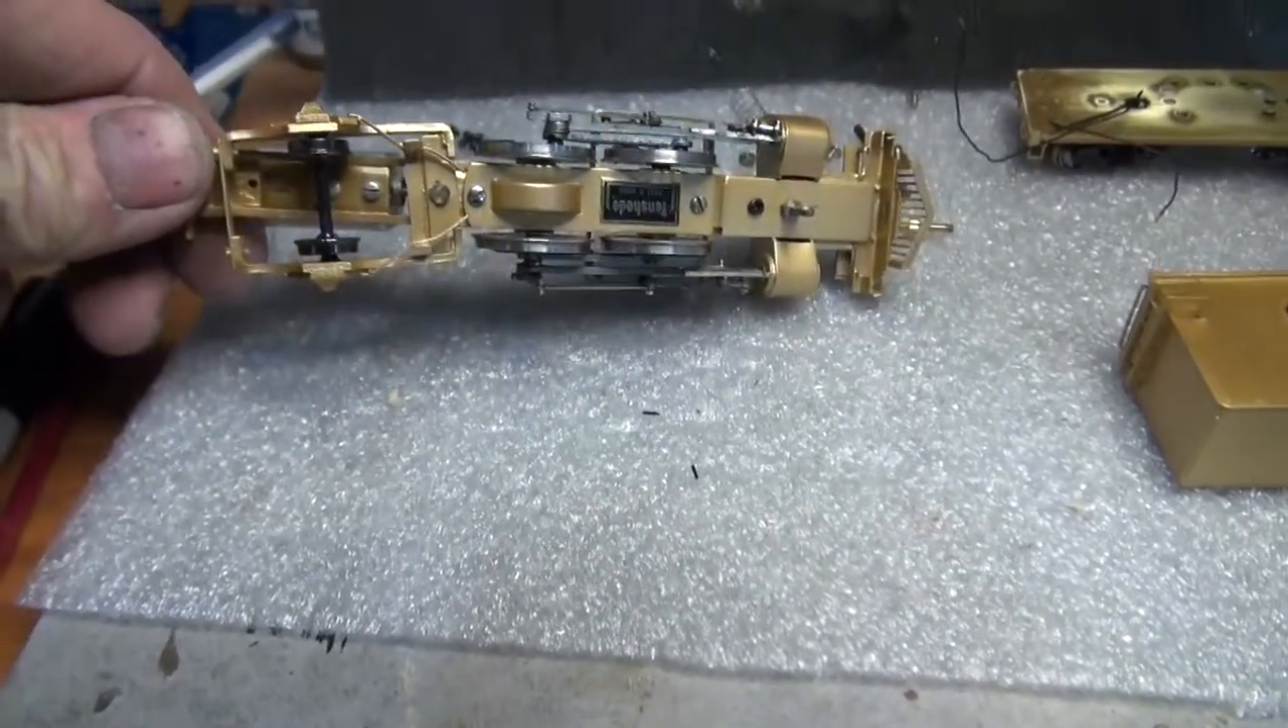So I put the trailing truck on got it bolted on.